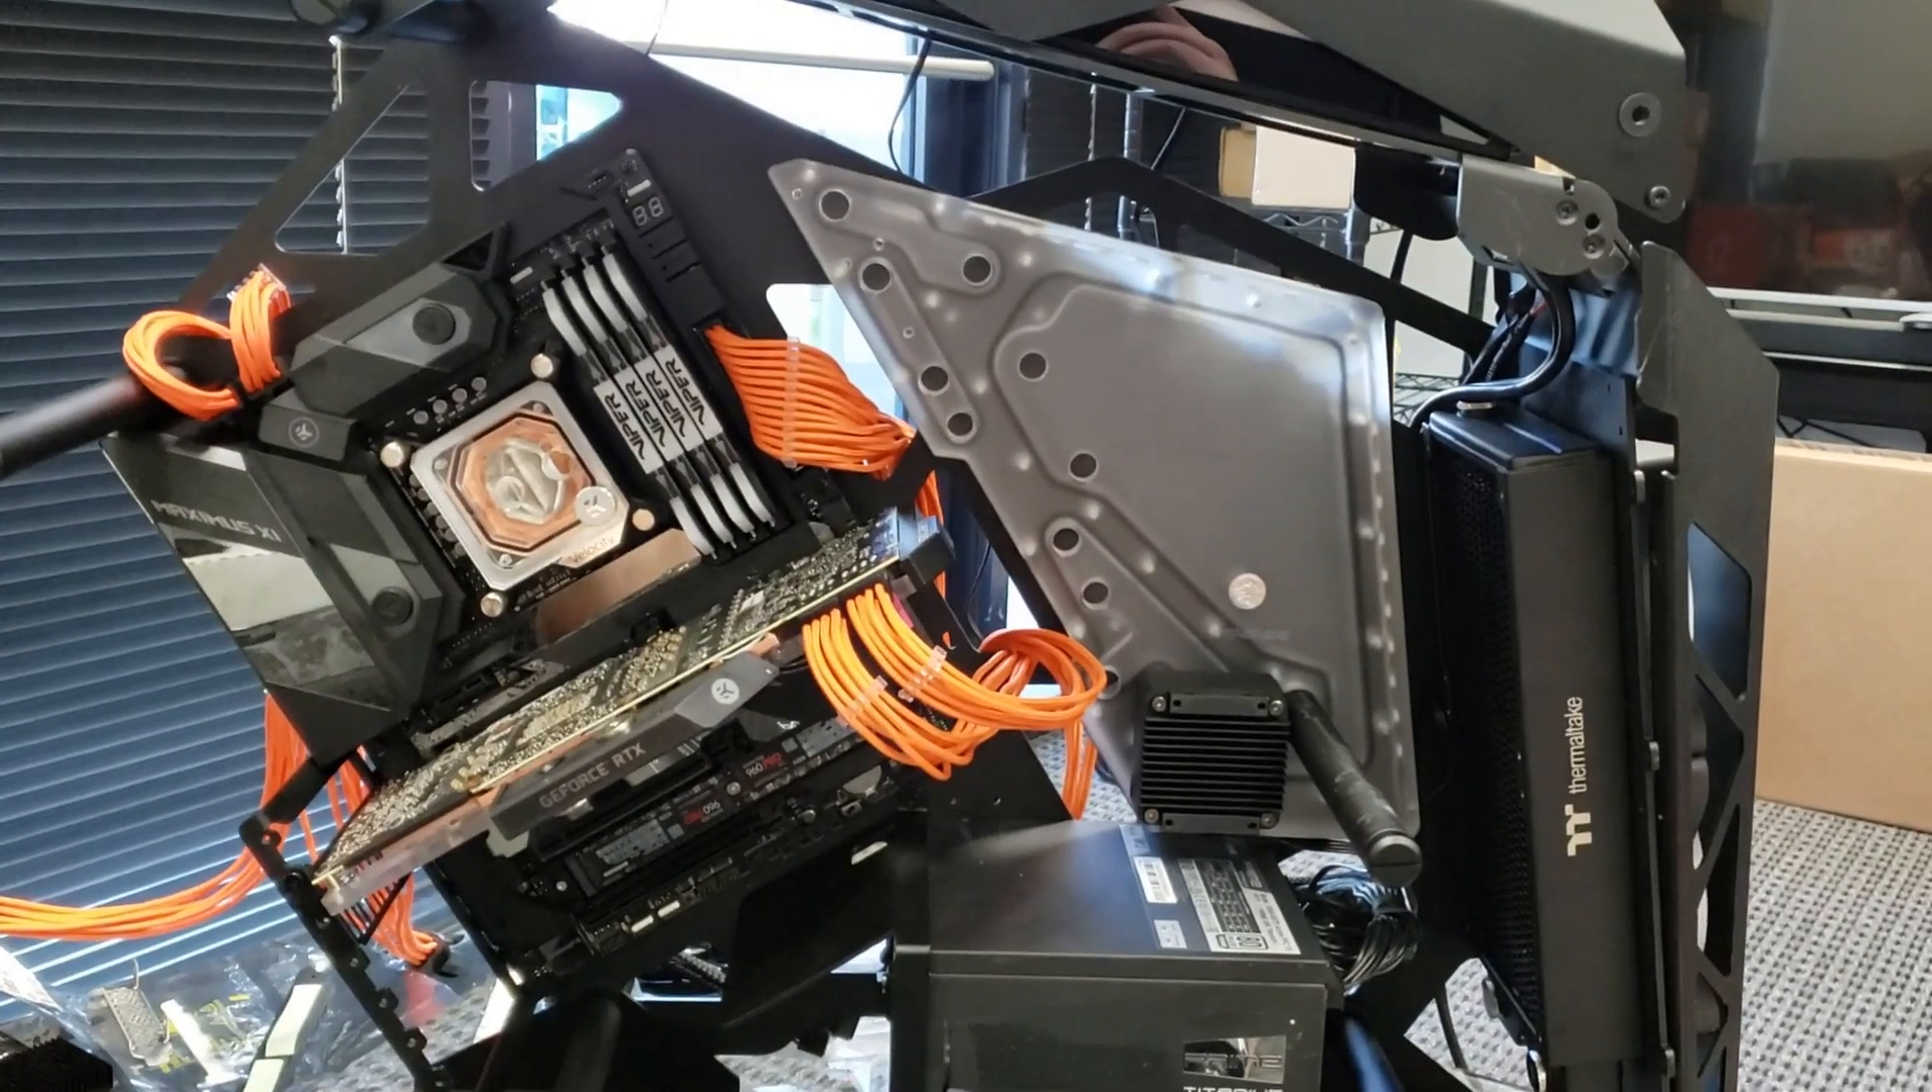All right, we've got the waterway installed. It is secured by four screws in the back. It's solid.